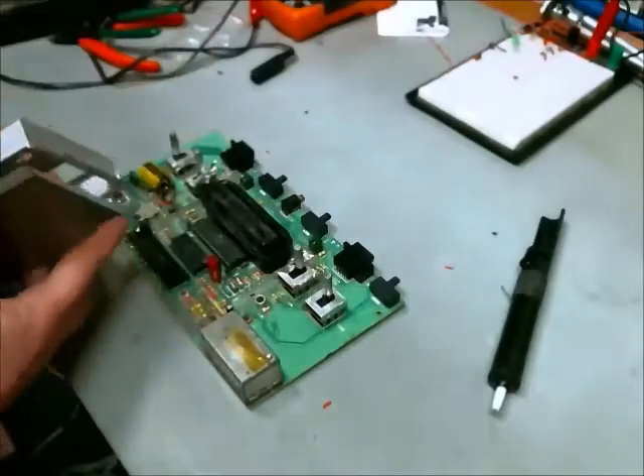This is a four-switch Atari 2600, and I've removed the RF shield to access this stuff in here.